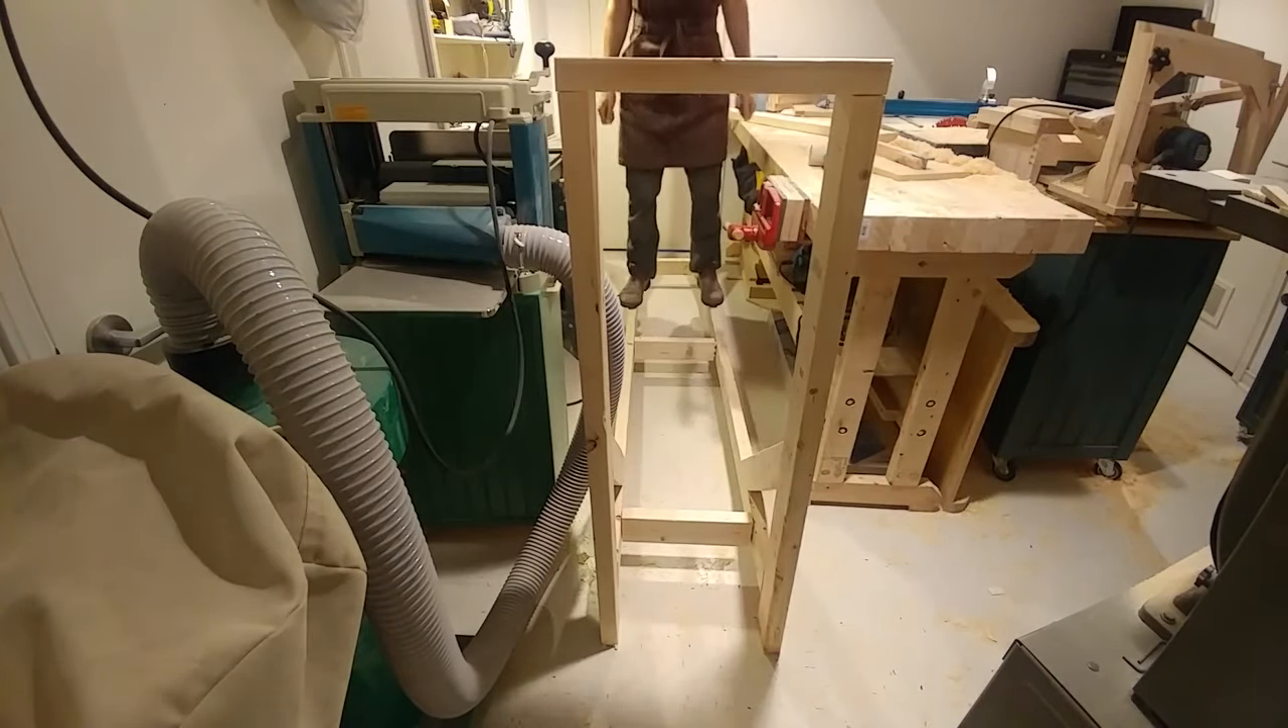Here's a full dry assembly. As you can see, it's quite strong without any glue holding it together.